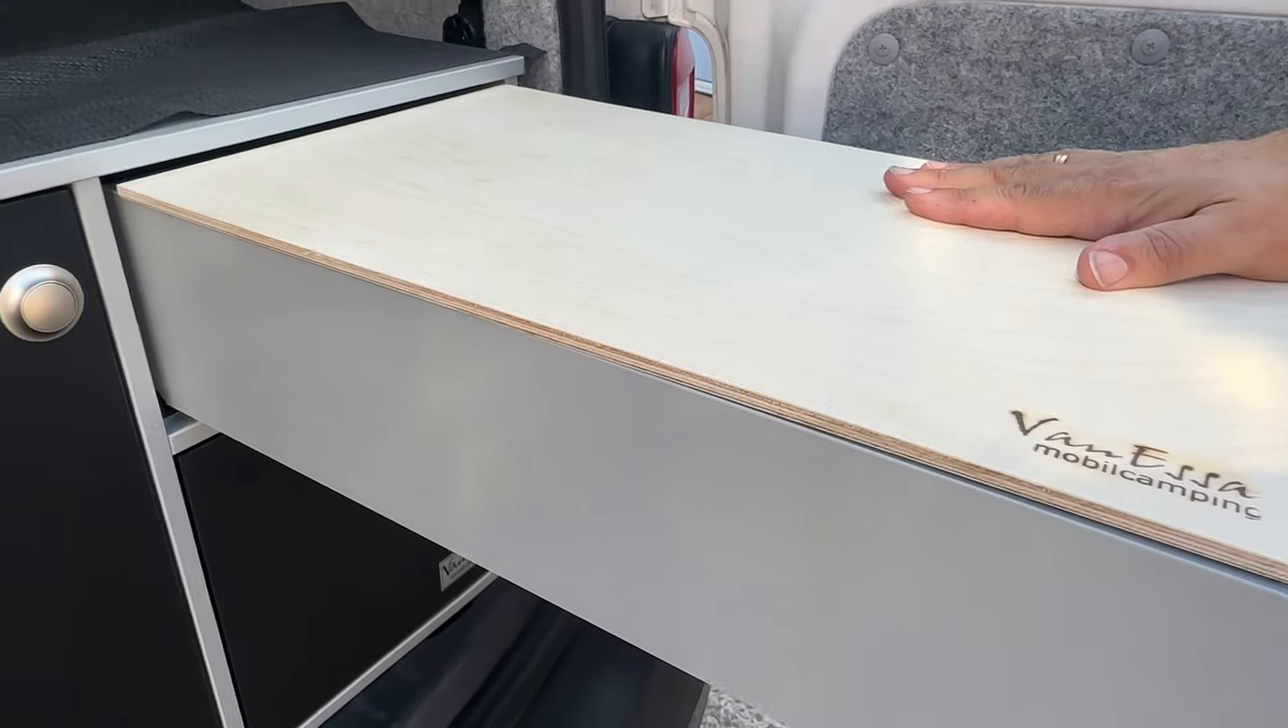We've got the chopping board in place here.